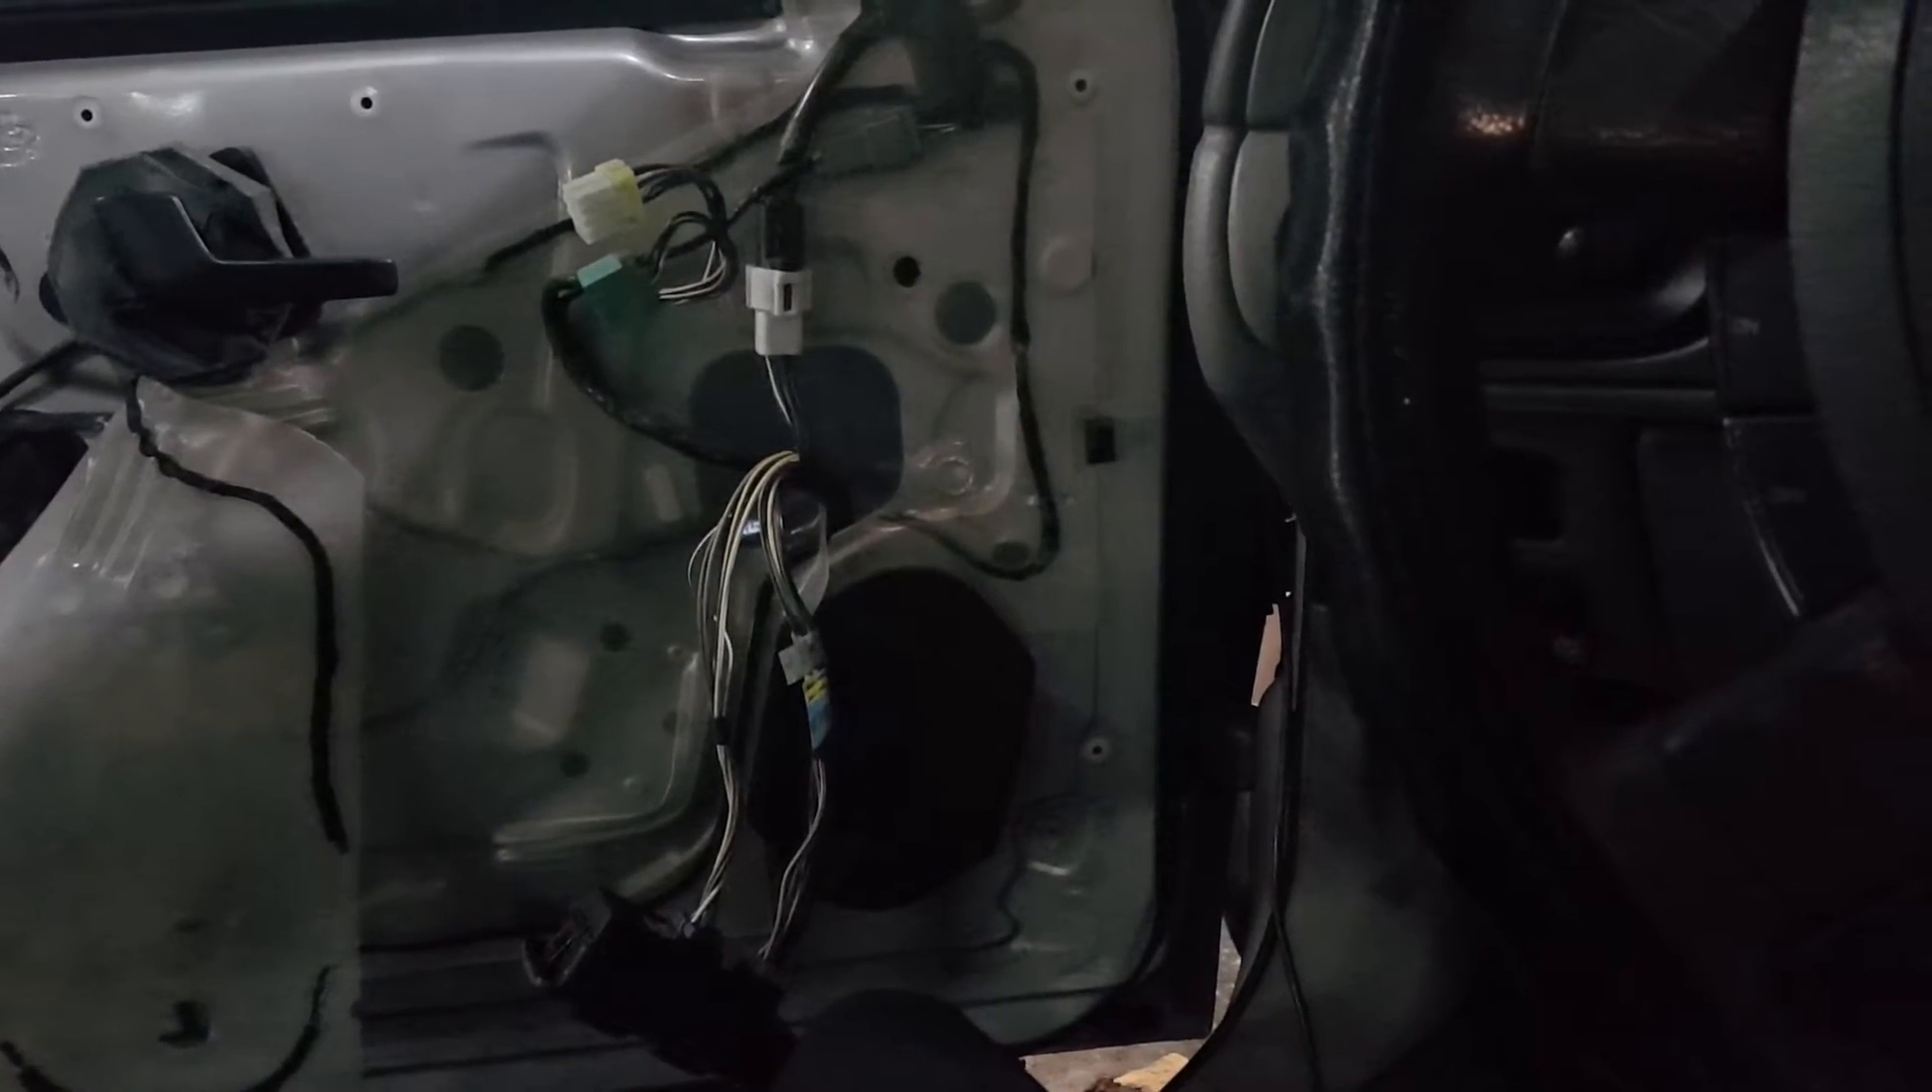I got the left front door panel apart.